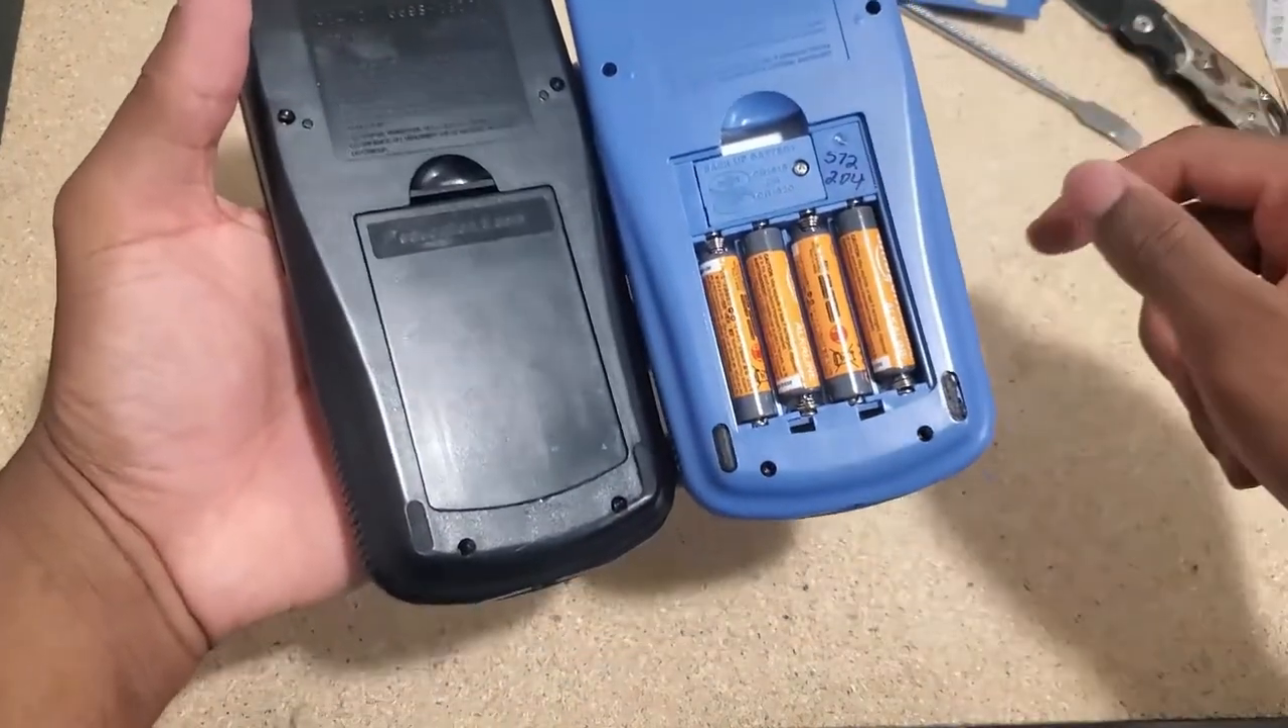I've already removed the back plate on uh on a non-working one because this one is working.